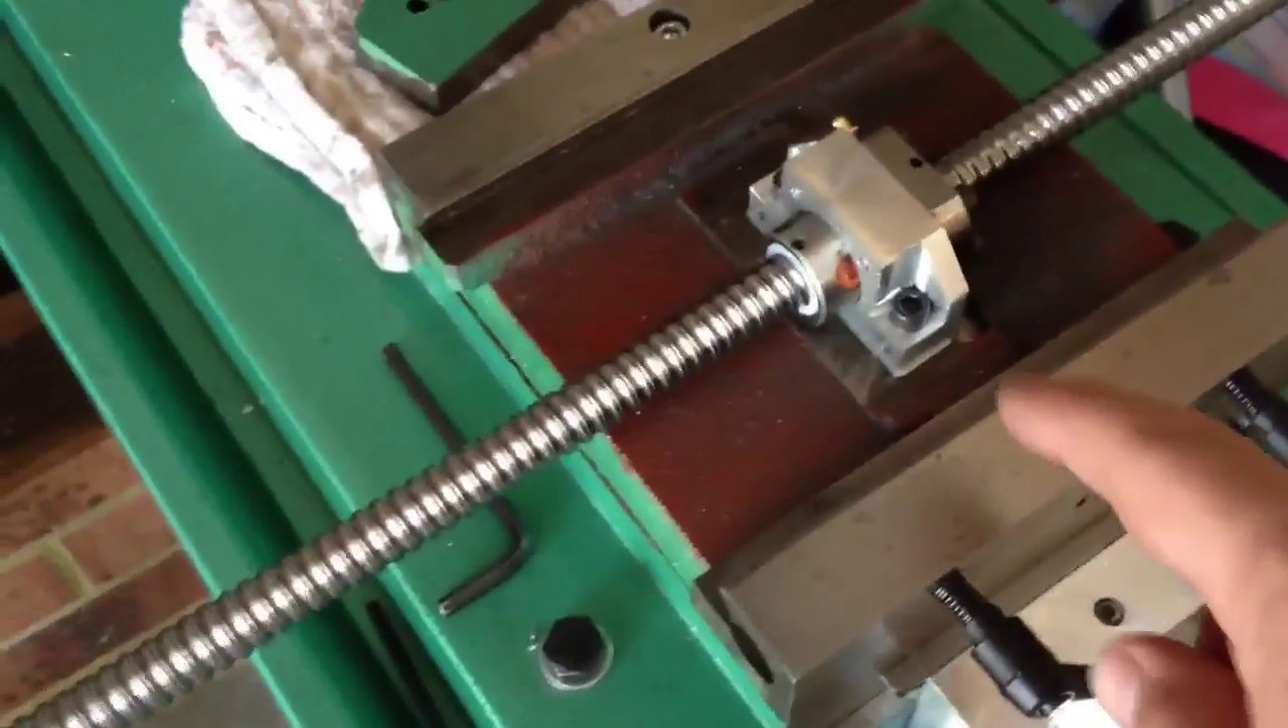Well as you can see I've finished off the nut here in my little lathe and put it in.